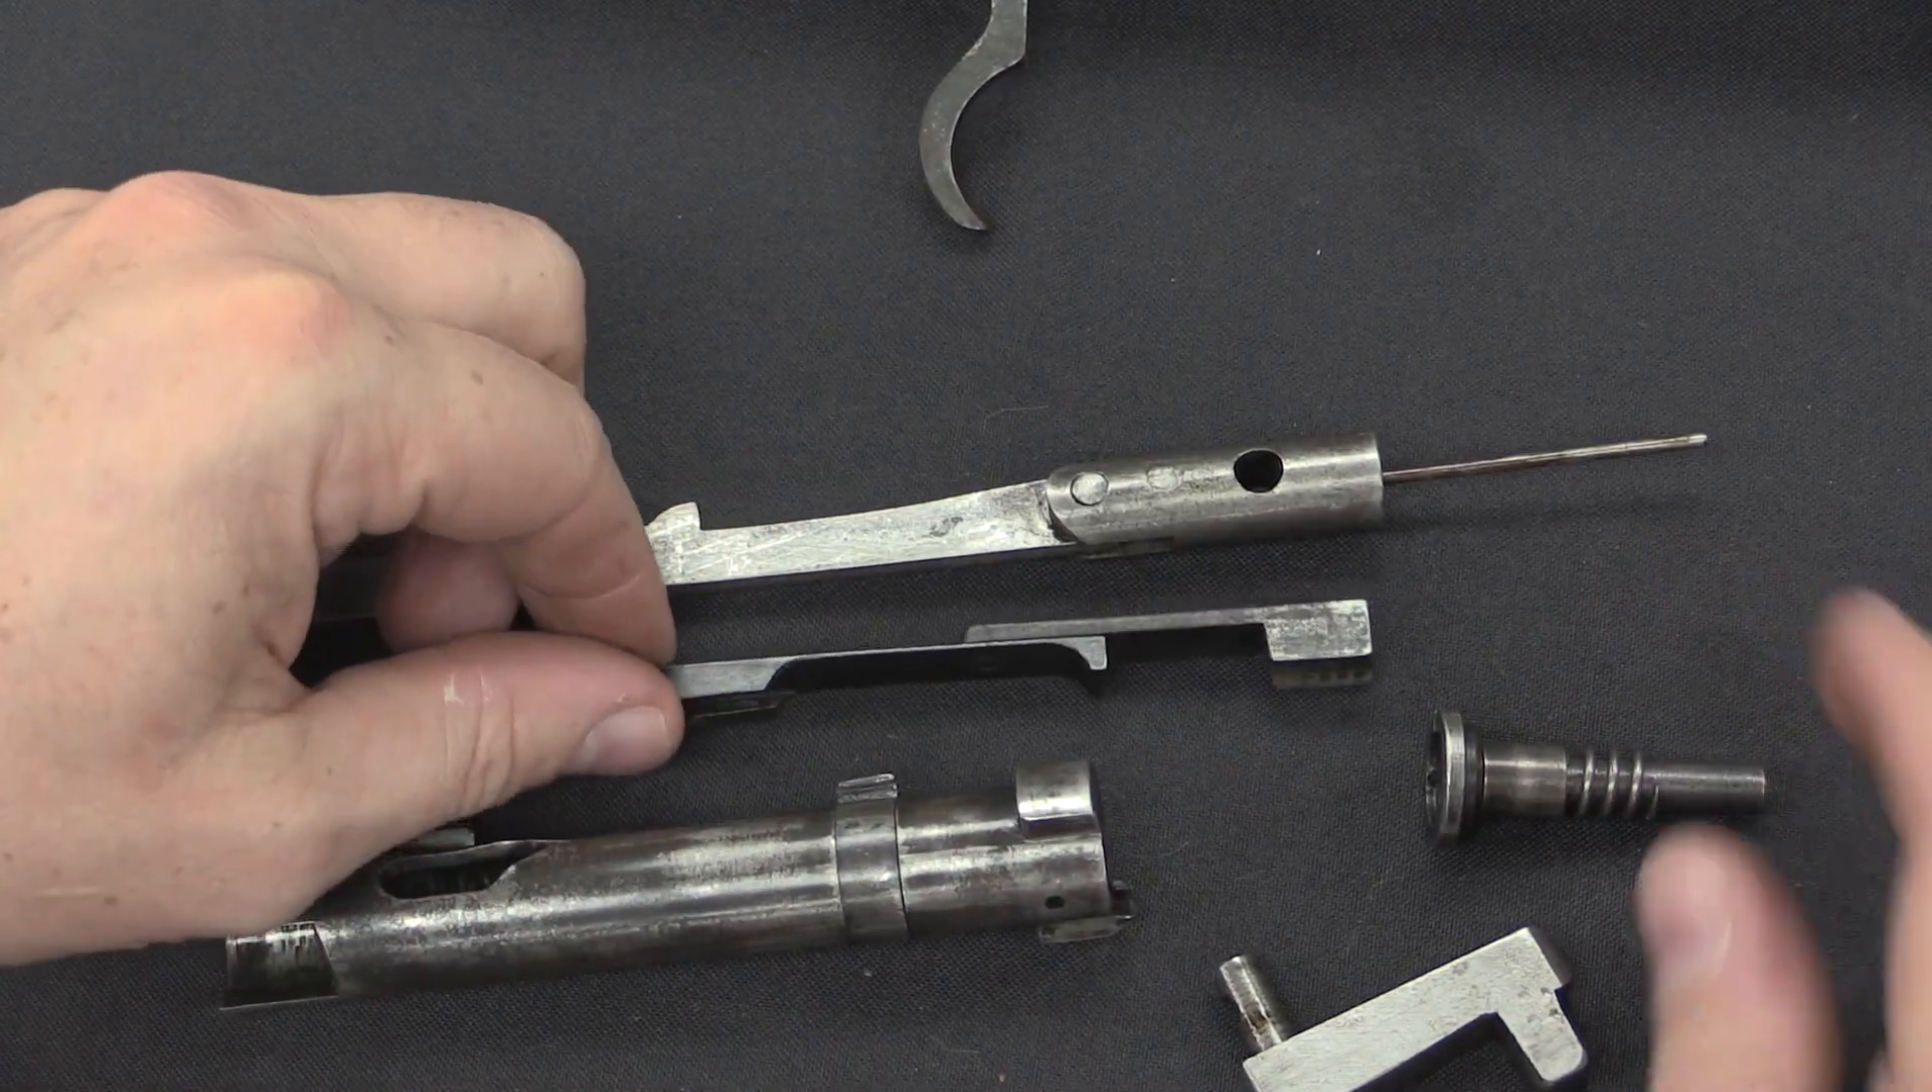All right, there is our complete bolt disassembled.